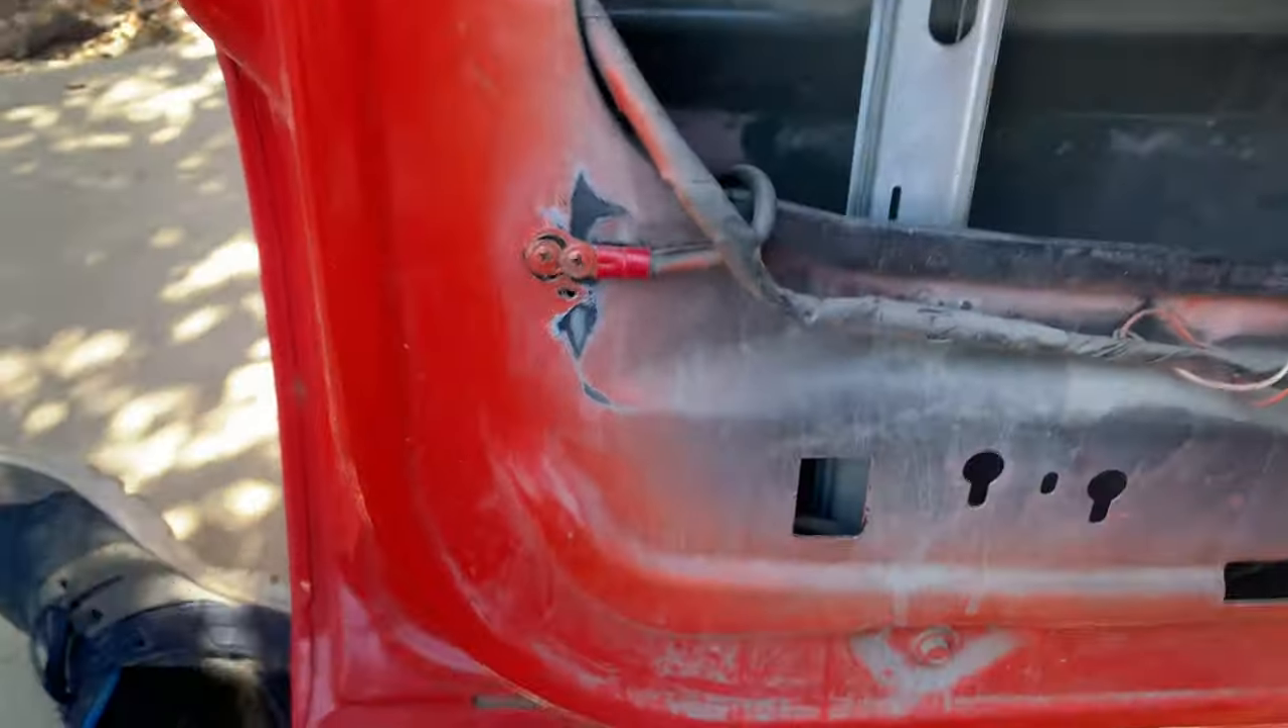We already have our door panel off we've already removed a lot of the stuff that needs to be out of here.